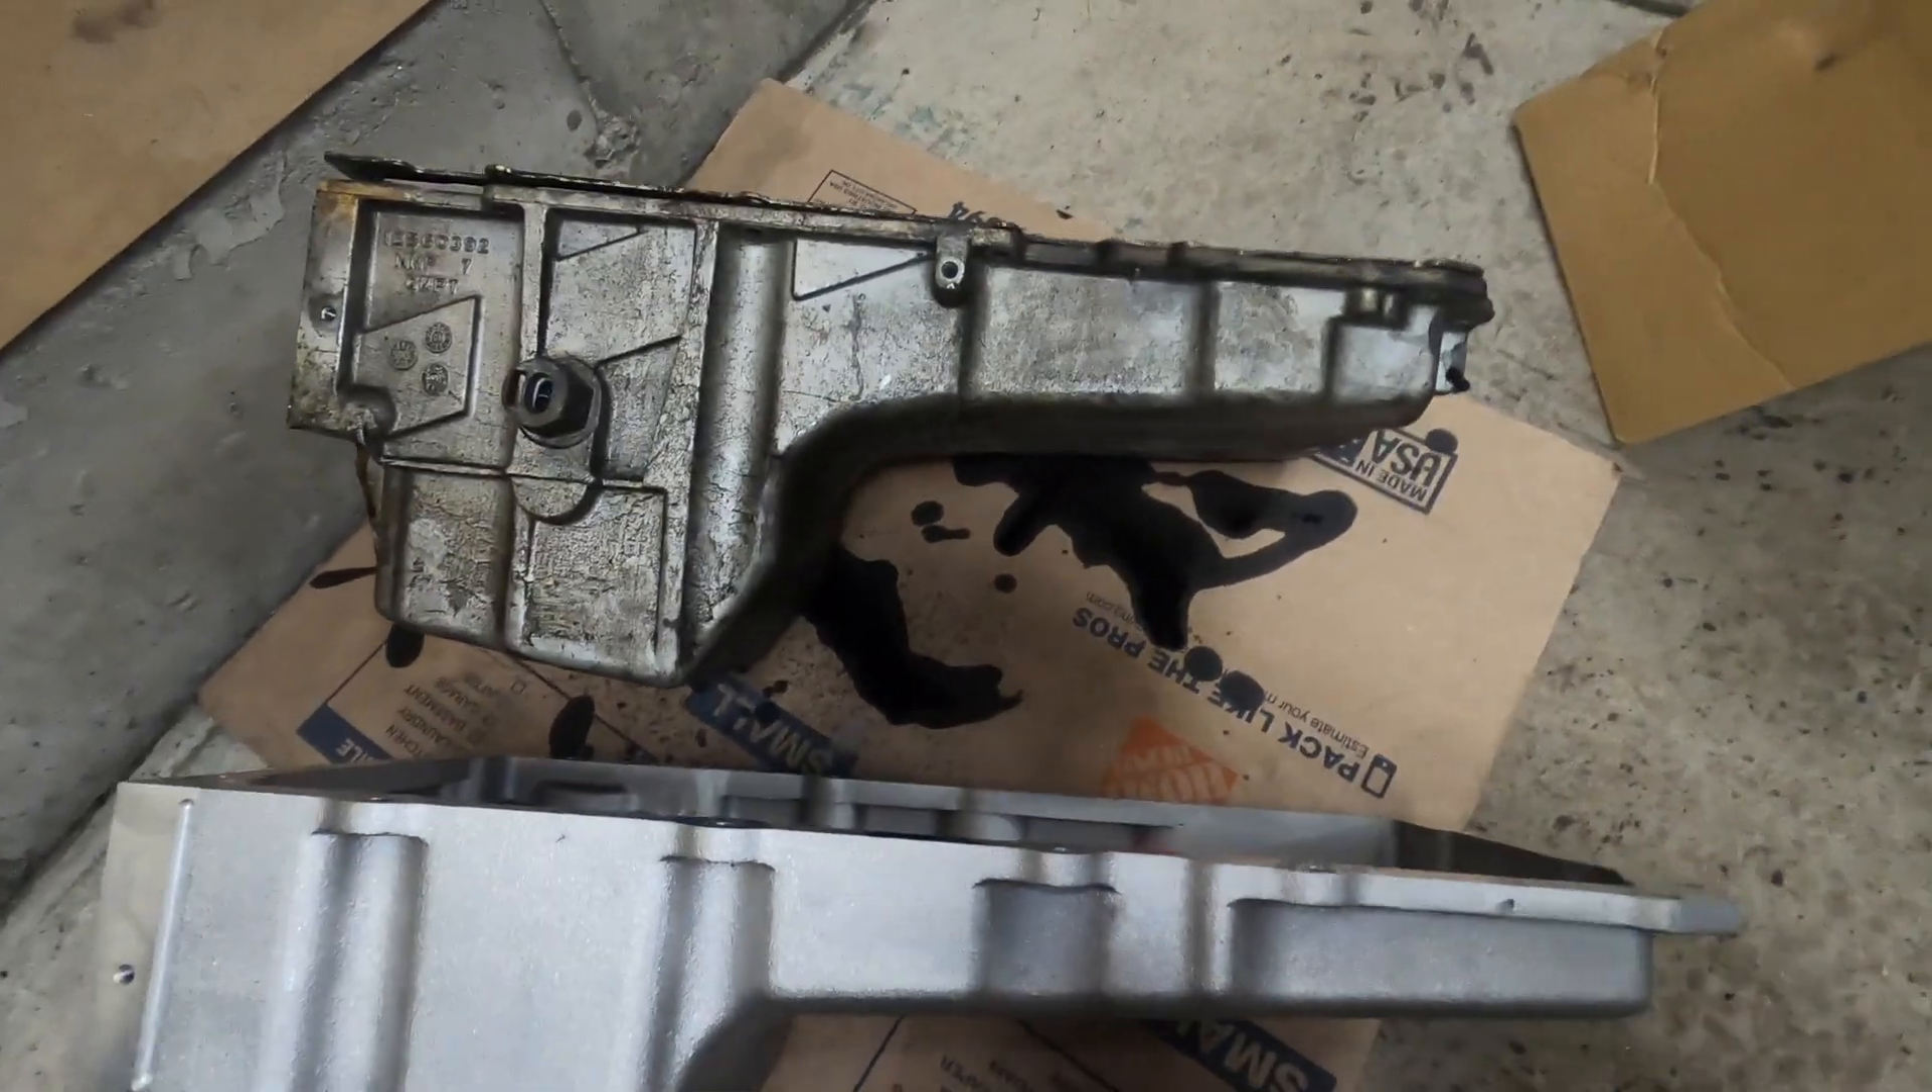Okay, so I got the old oil pan out.